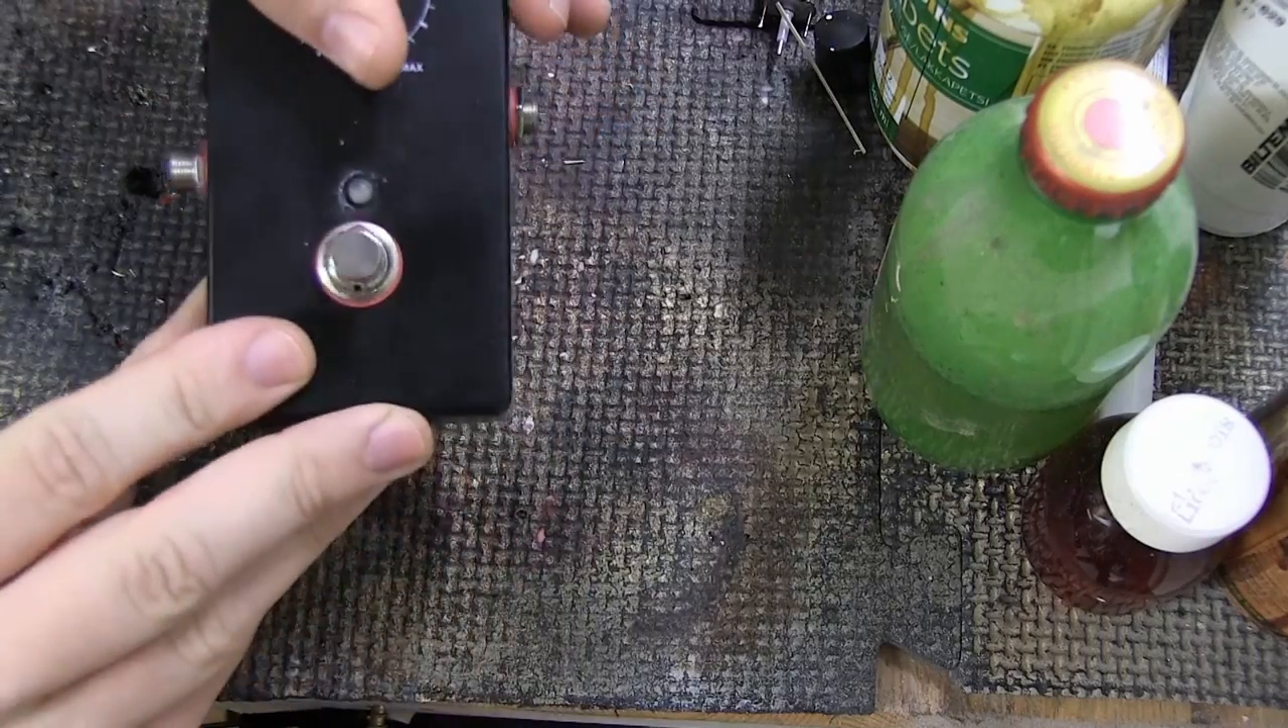And all I've done is that I've put the part in the hole they are to go in. So, for example, the switch is in the hole for the switch.